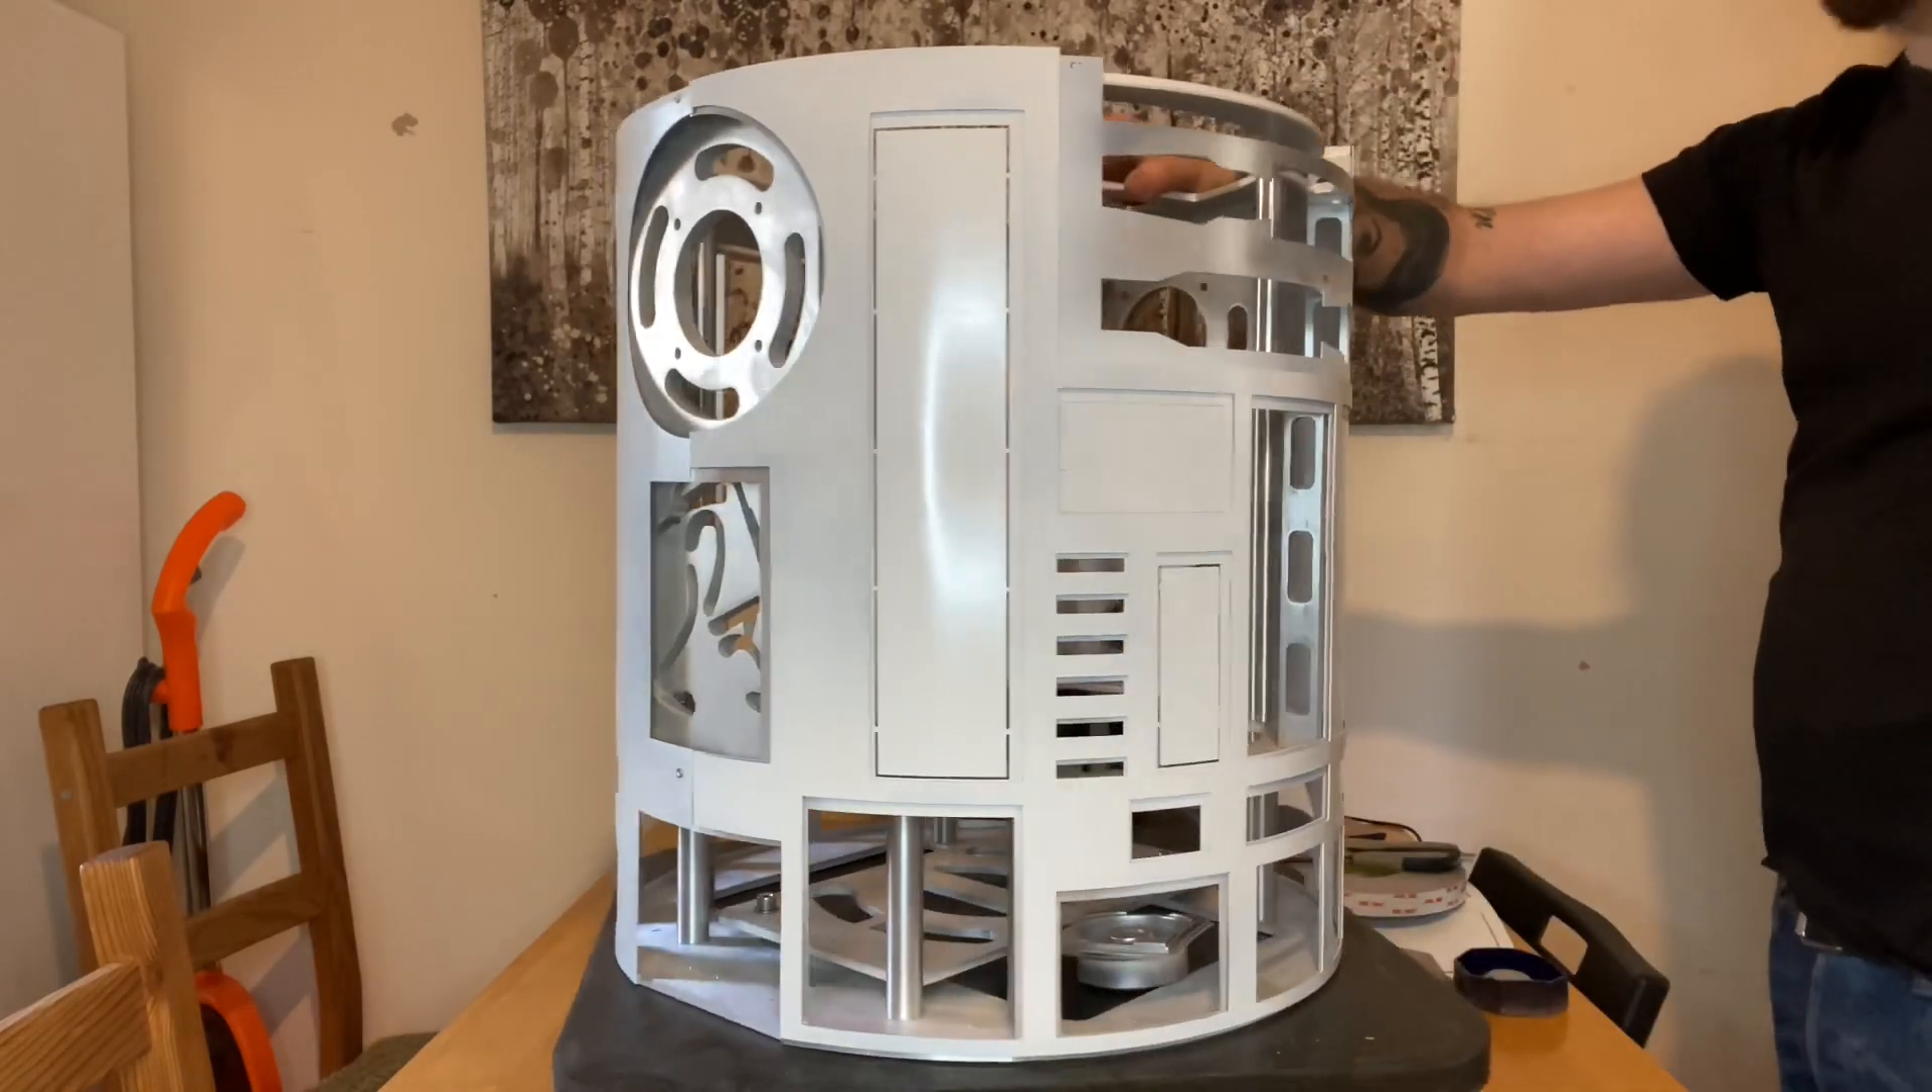All right so this is the outer skin fitted to the inner skin voila.